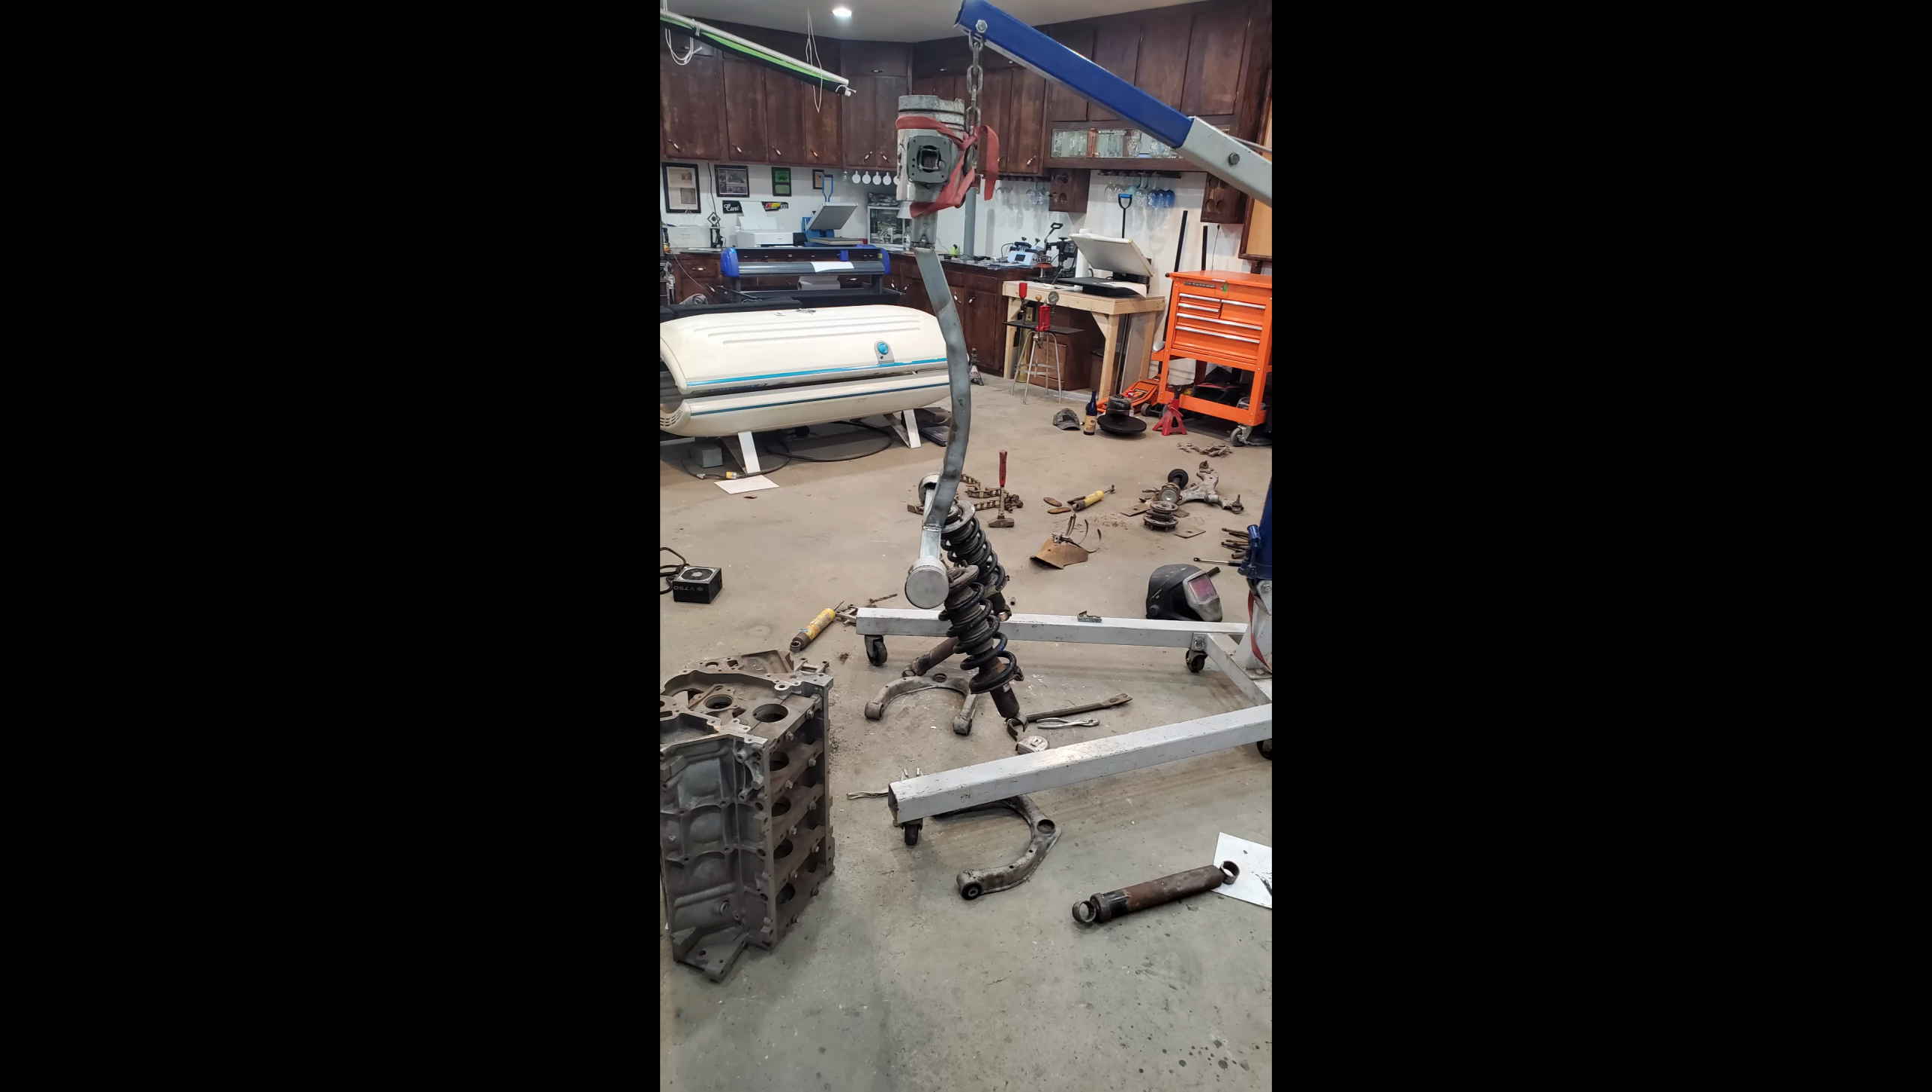He's being held up right now by an engine hoist because obviously we are building his legs, we don't have his feet on yet.